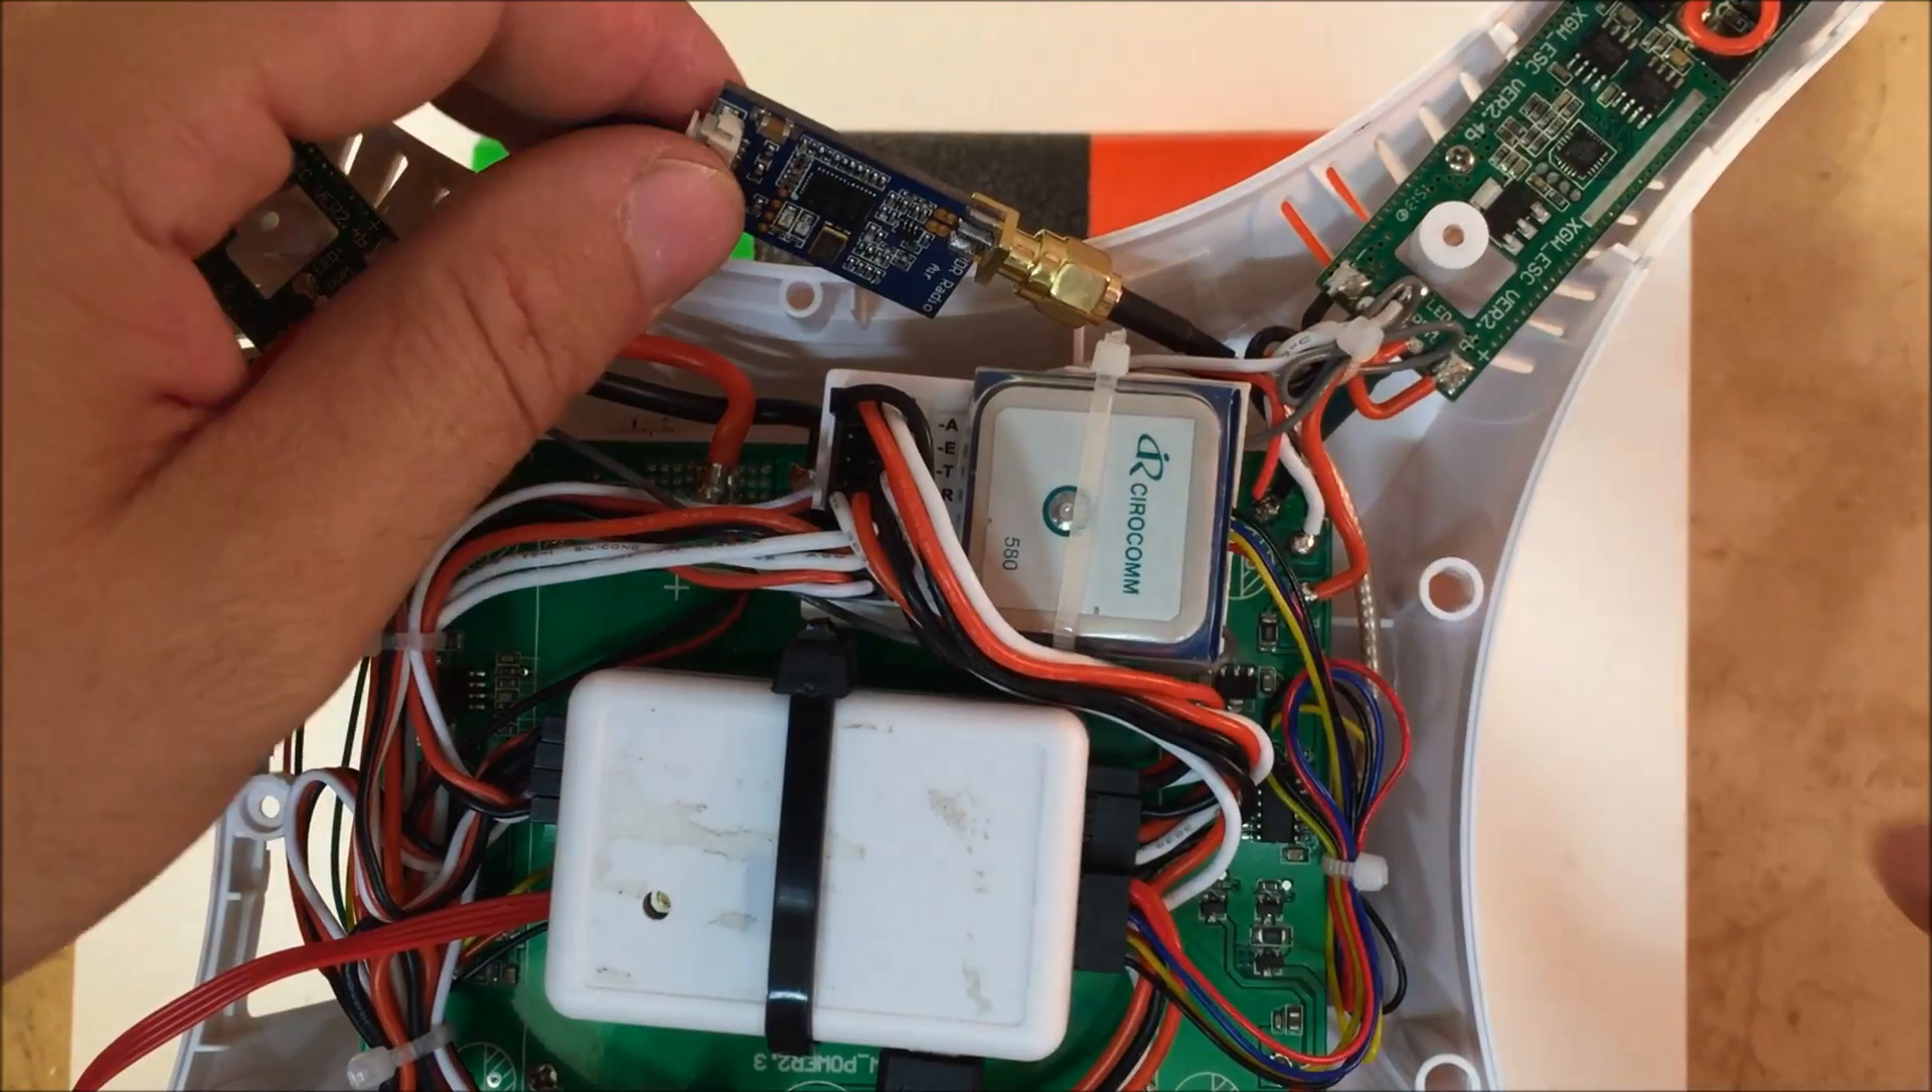Now you can see we've got the telemetry radio hooked up to our coax.